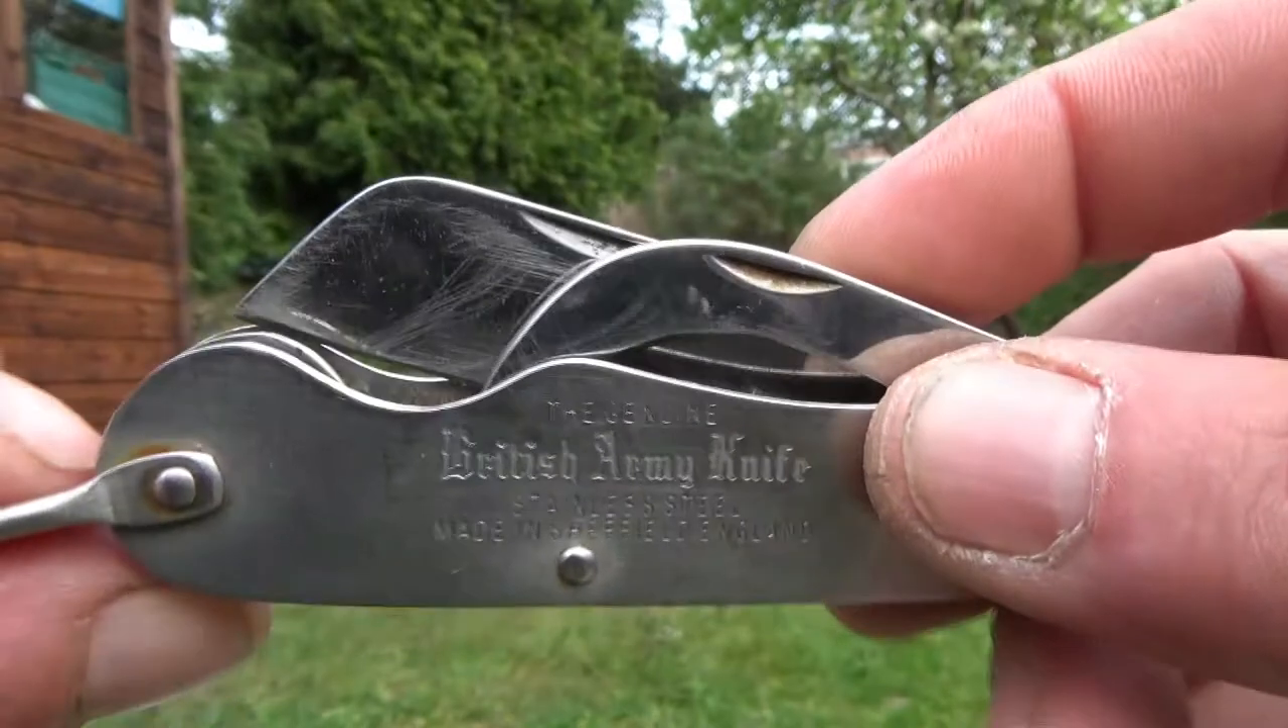Look the blade doesn't shut properly.